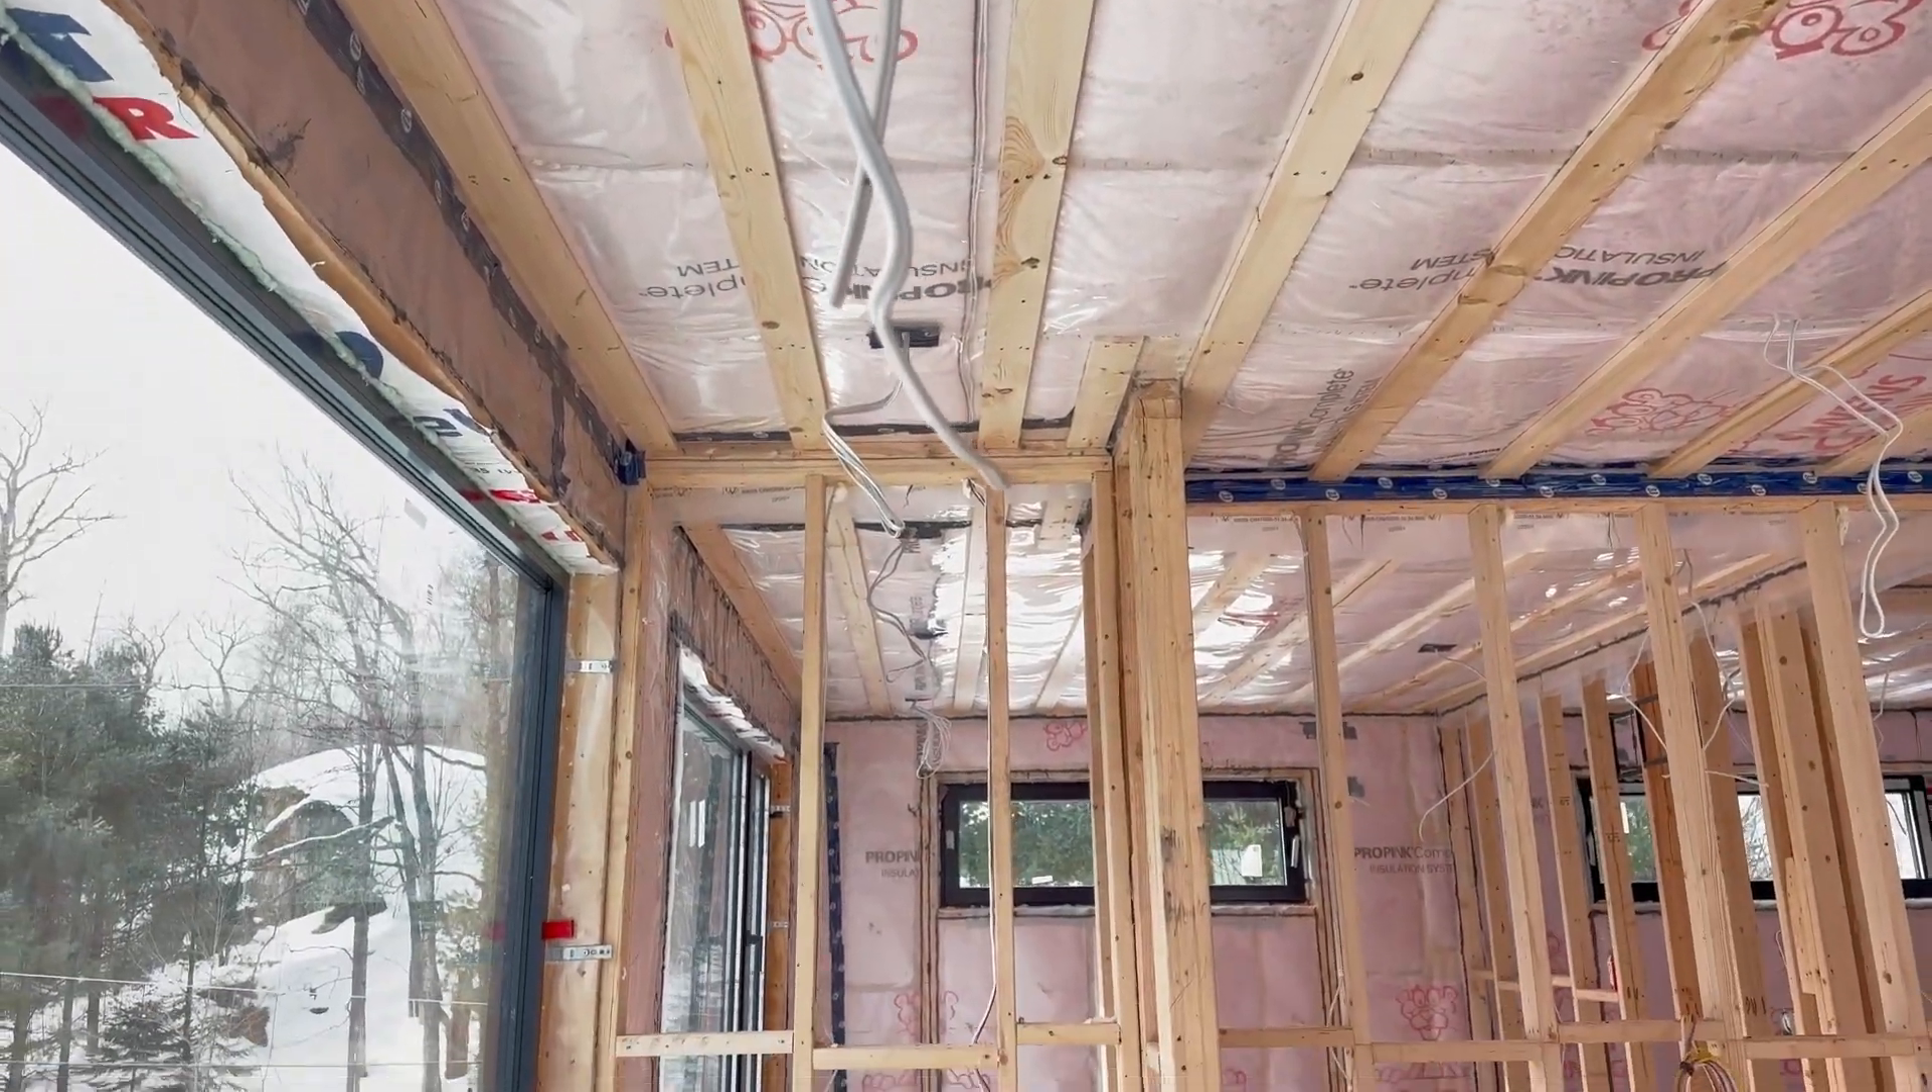This is a bunkie with two small bedrooms above a garage and as you can see all the wires have been pulled and the ceiling and walls have been insulated.